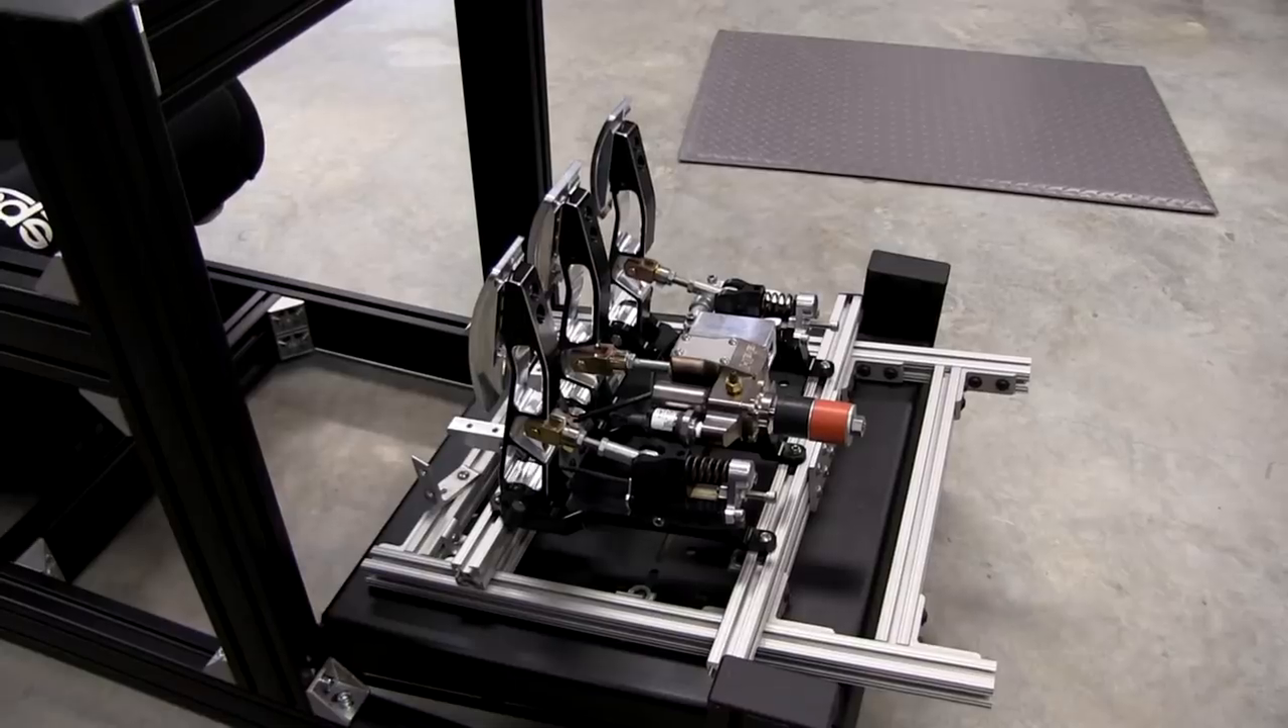I've got the pedals mounted now and I'm using the always beautiful HPP PRX SEs and they're on my 10 series 8020 profile.